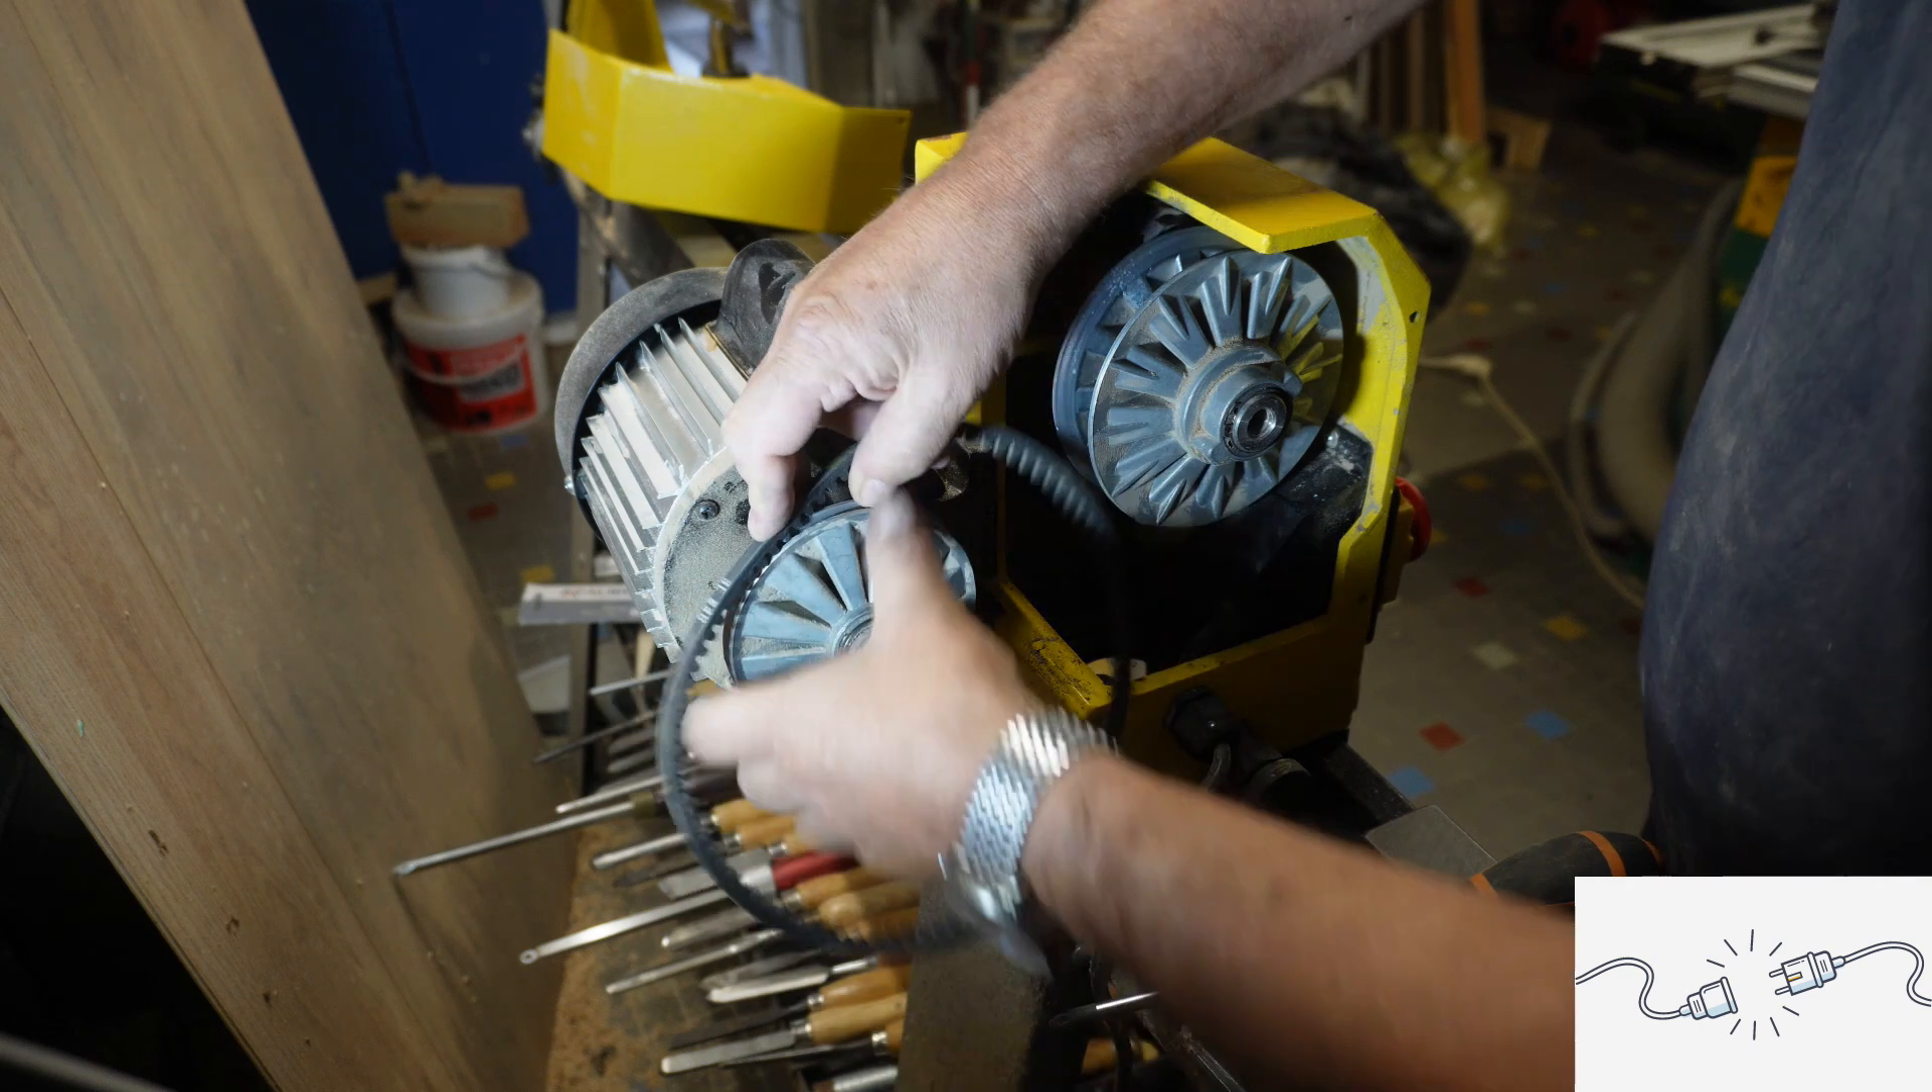Il ne reste plus qu'à remettre la courroie tout simplement.